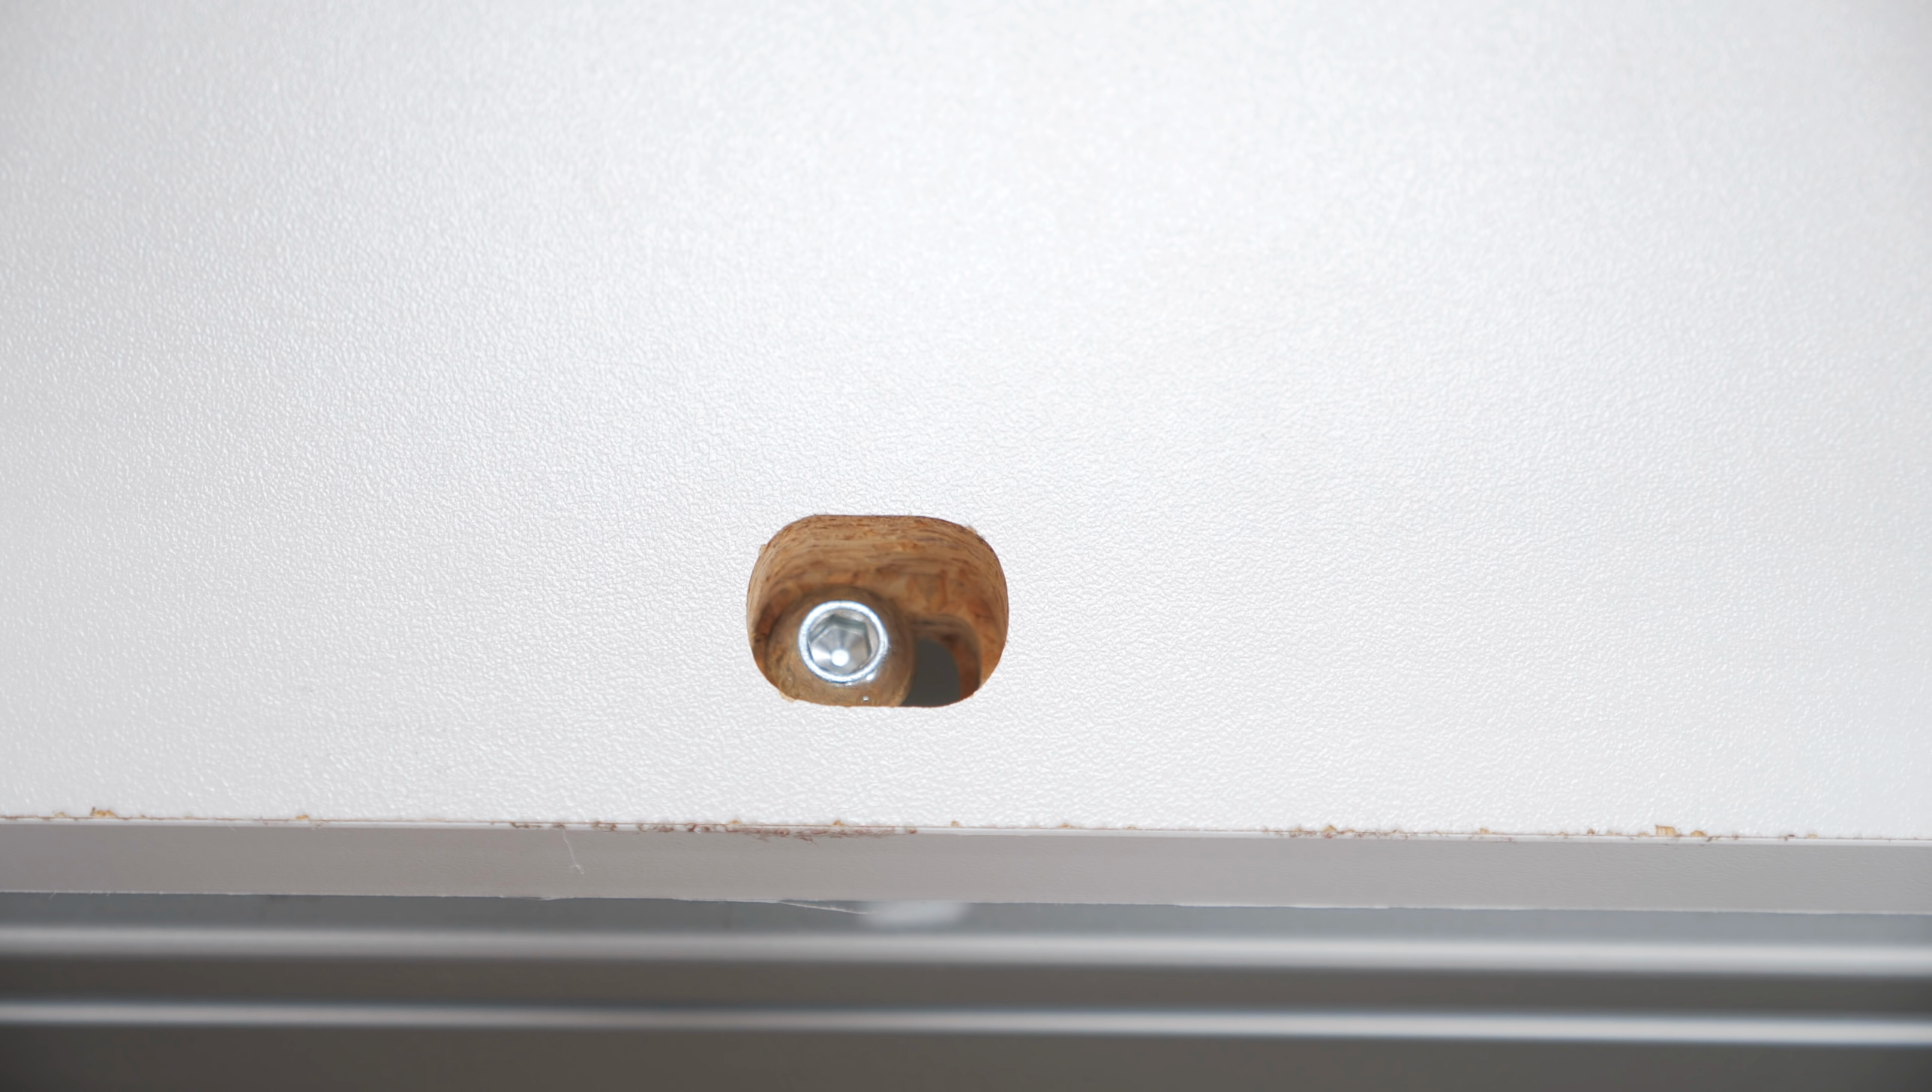You can see how the bolts fit into the recessed holes with just a little wiggle room for mounting.